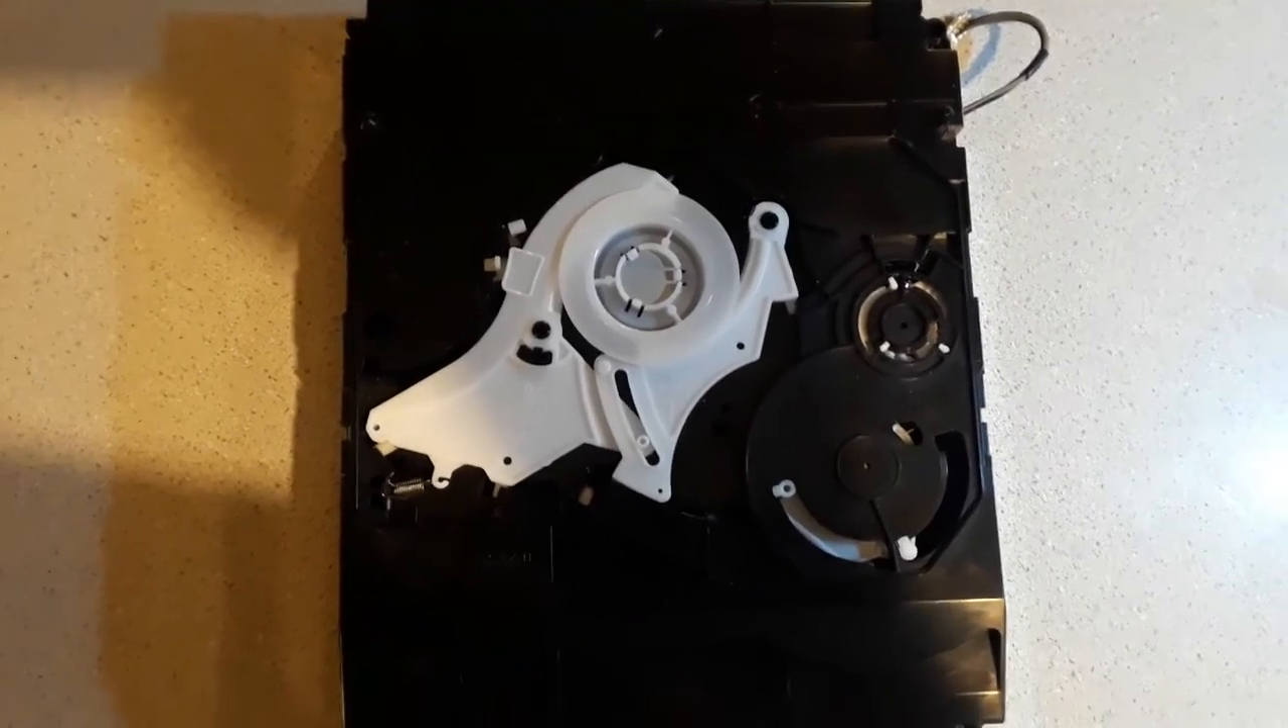So with that top cover removed we can now see the loading mechanism.